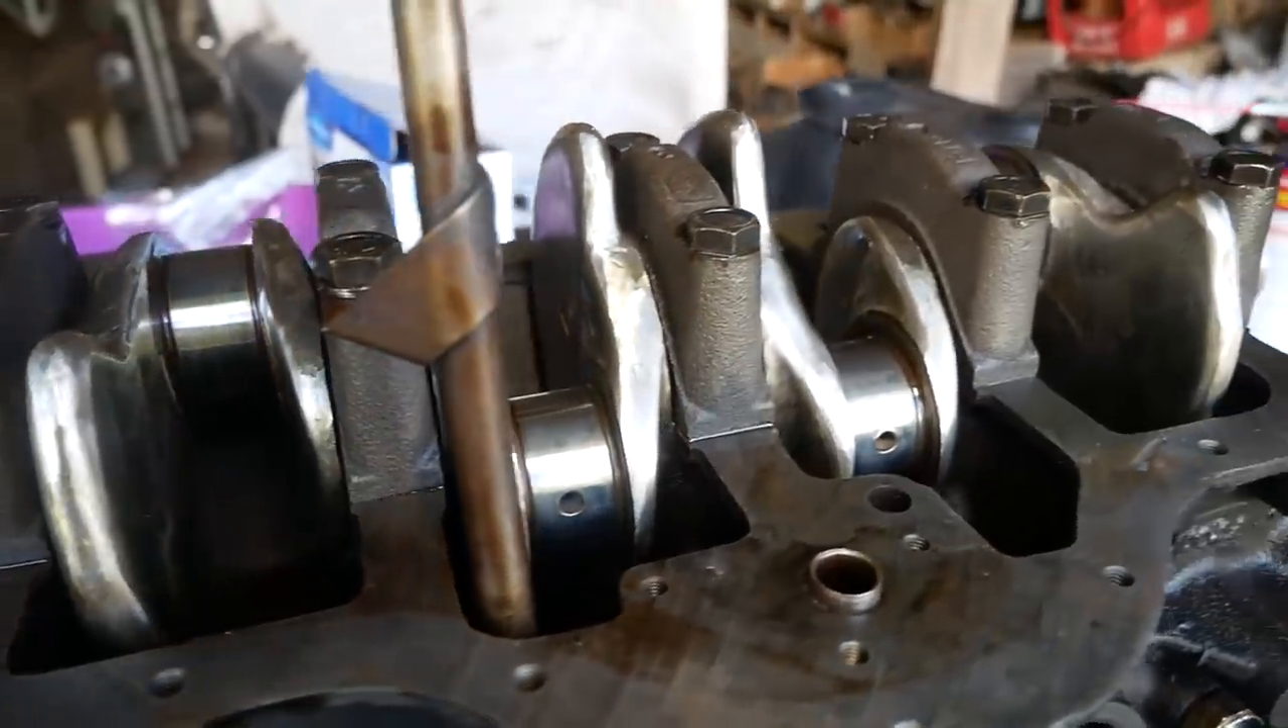Le vilebrequin est remonté dans le bloc. Ça y est, enfin.